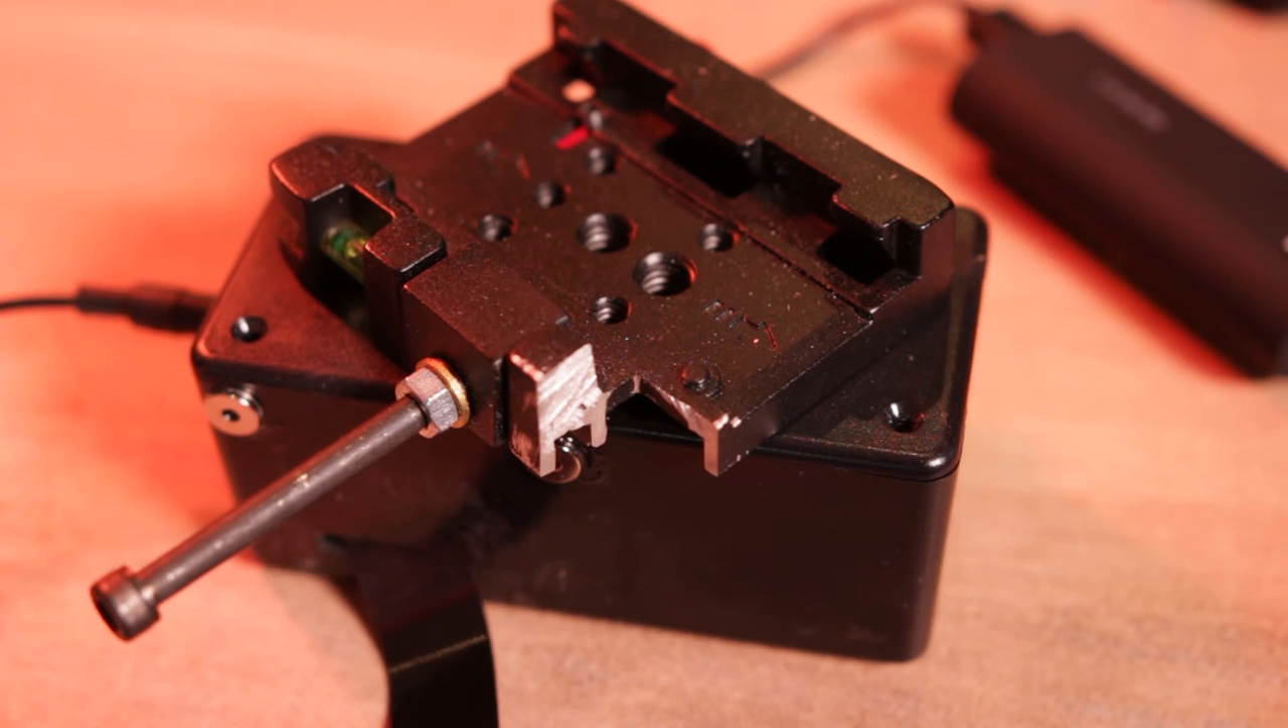And I took off the screw that was on the side and added this longer one.